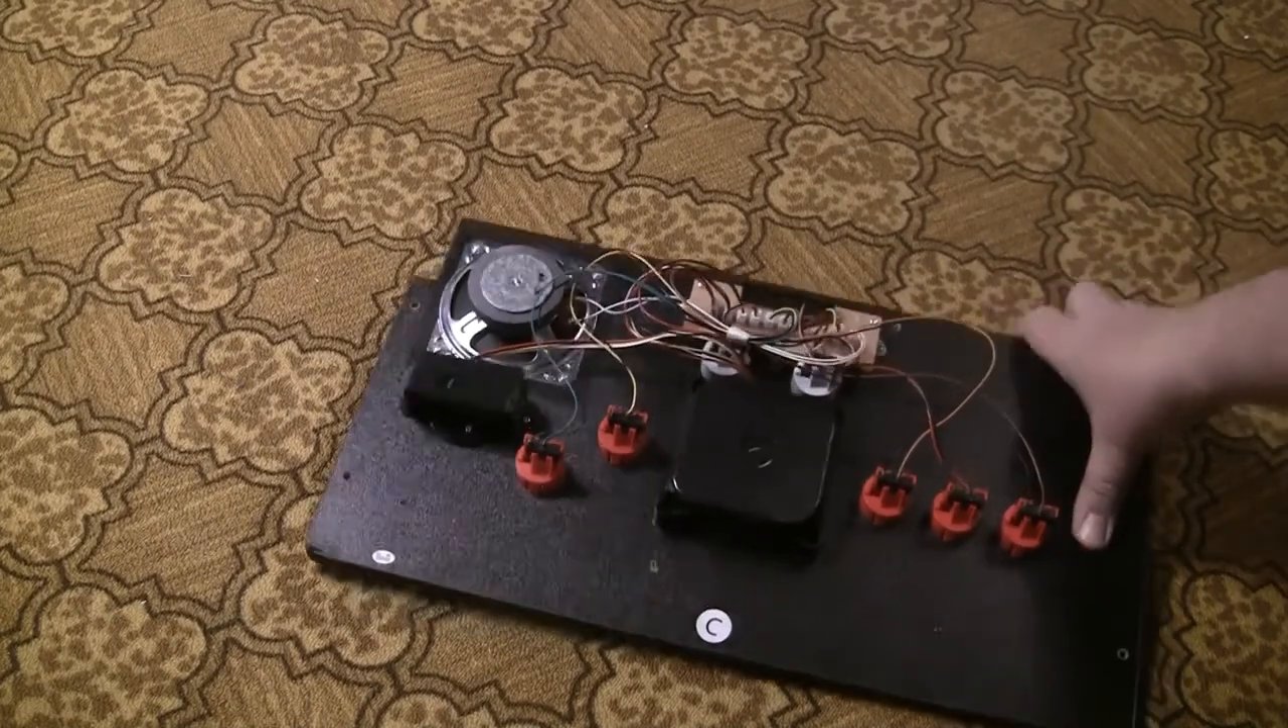Okay, with the cover off, here's the, uh, underside of the control board in all its glory.